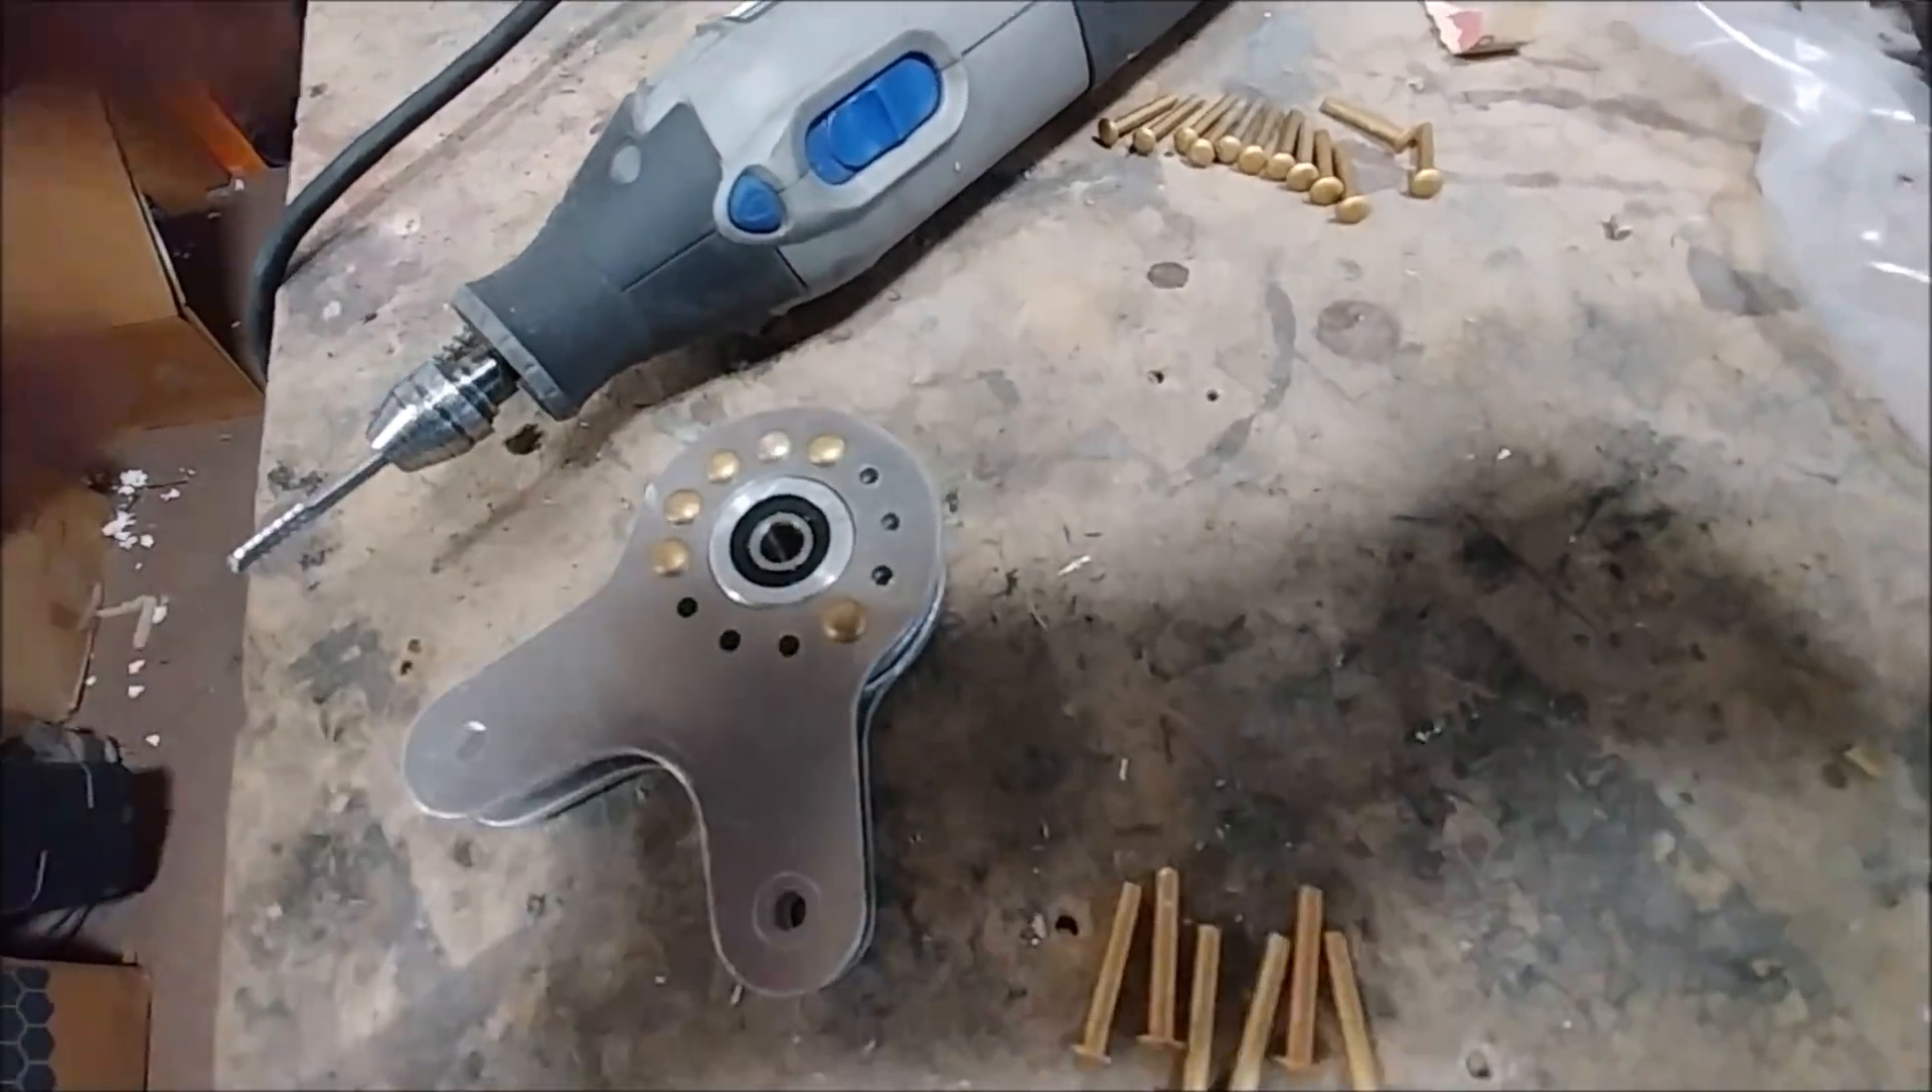As you can see here i've already started riveting the first one together so there's the the bearing in the middle there and then four different pieces that make up that bell crank.